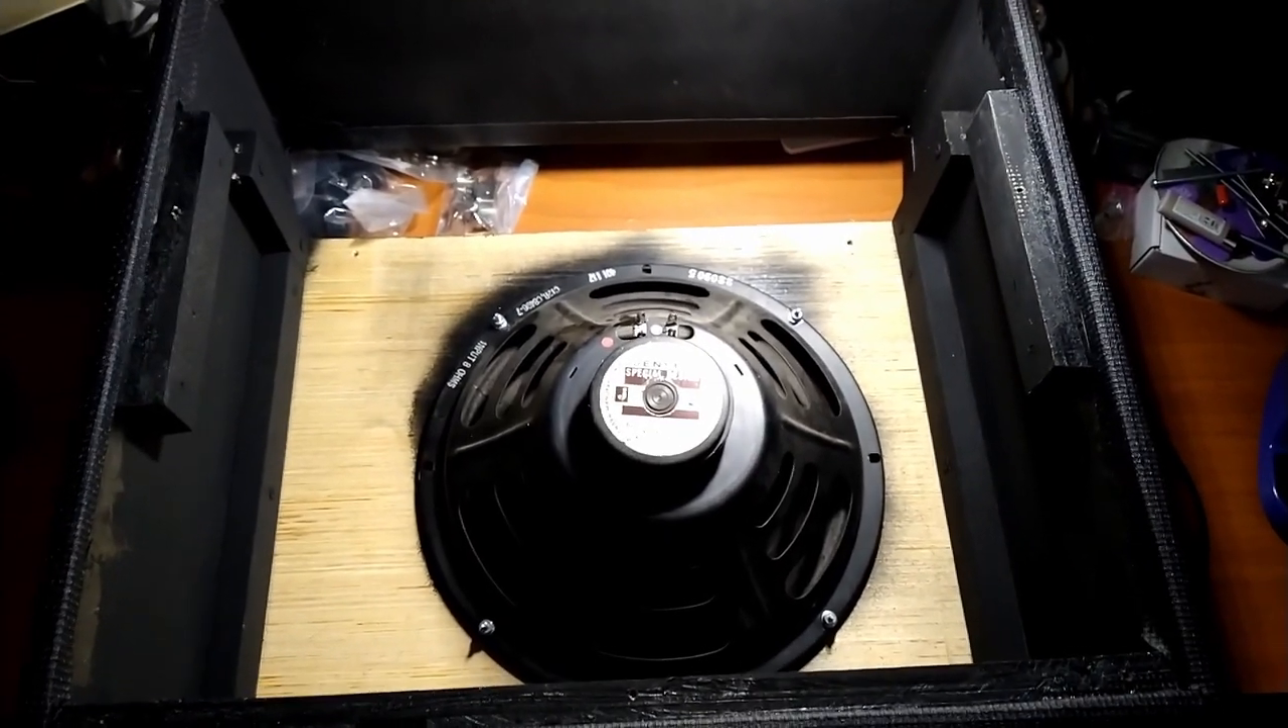We have the back door off.